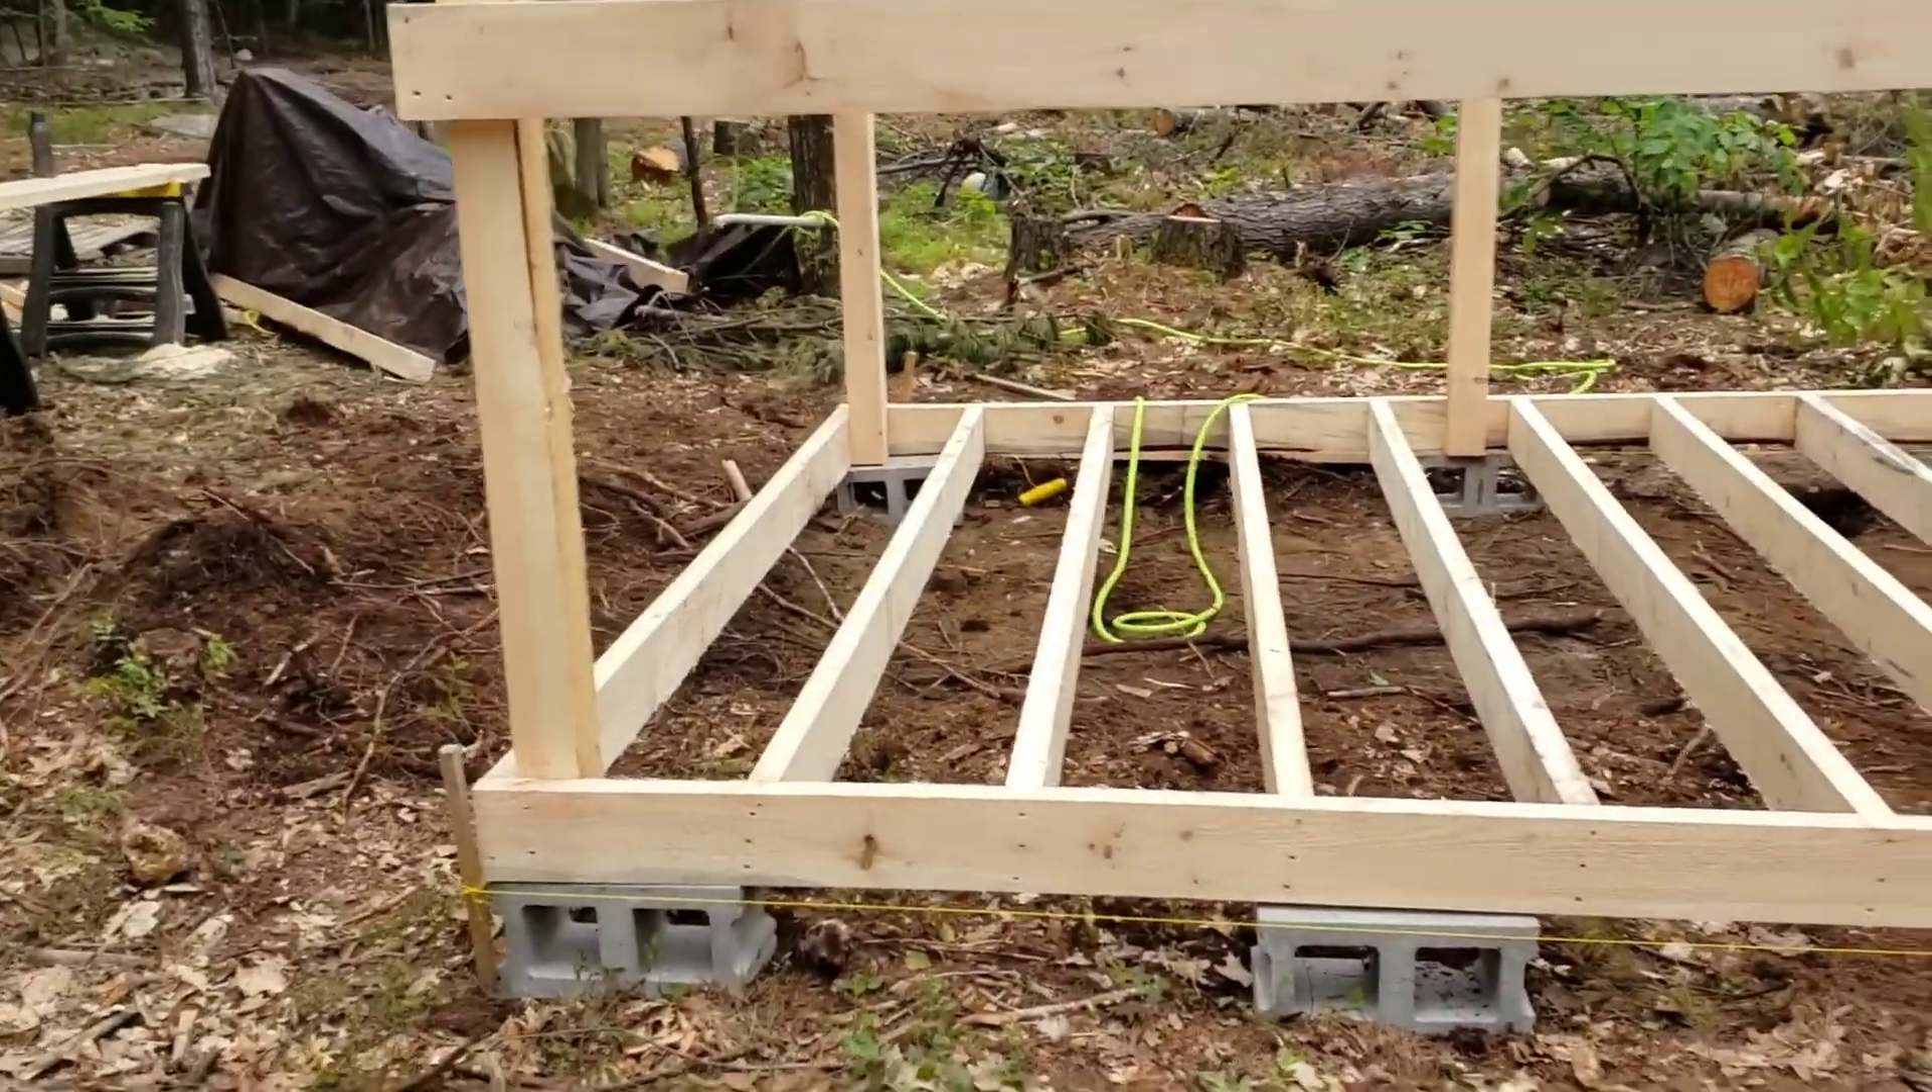We did get all the floor joists in. Everything cut to length and in.